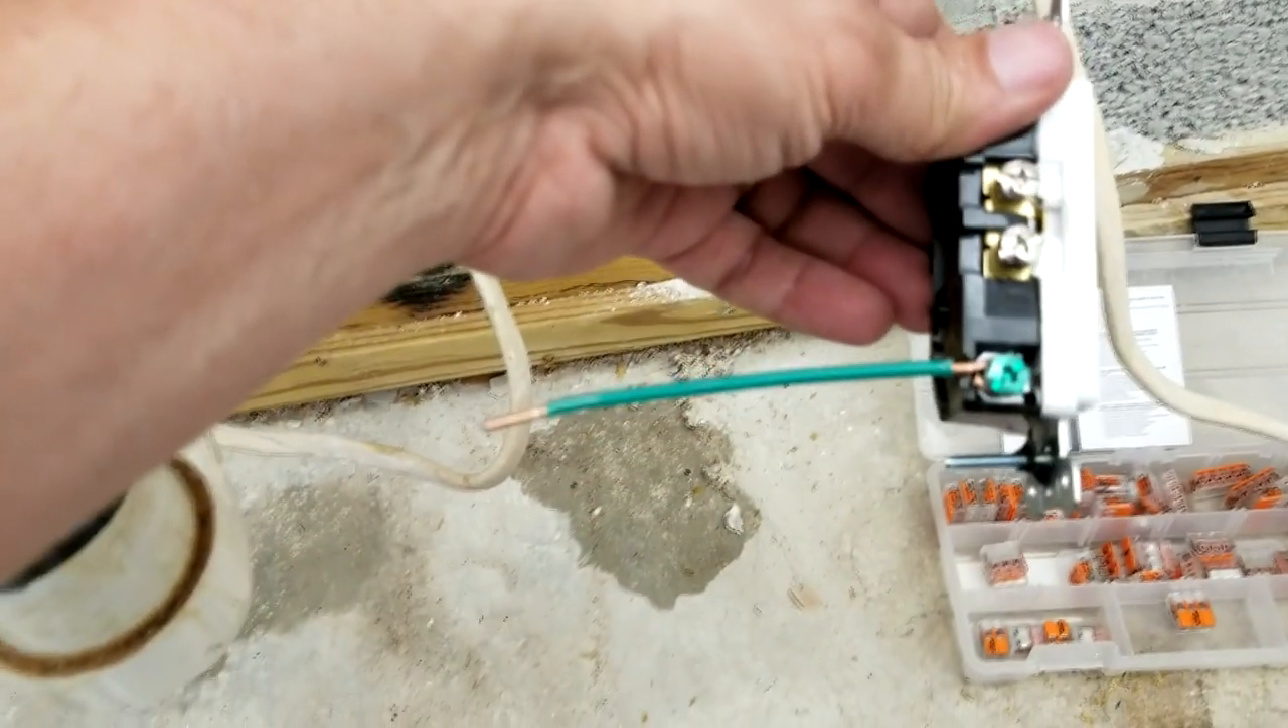Here's the outlet and I've already attached the ground wire onto it.